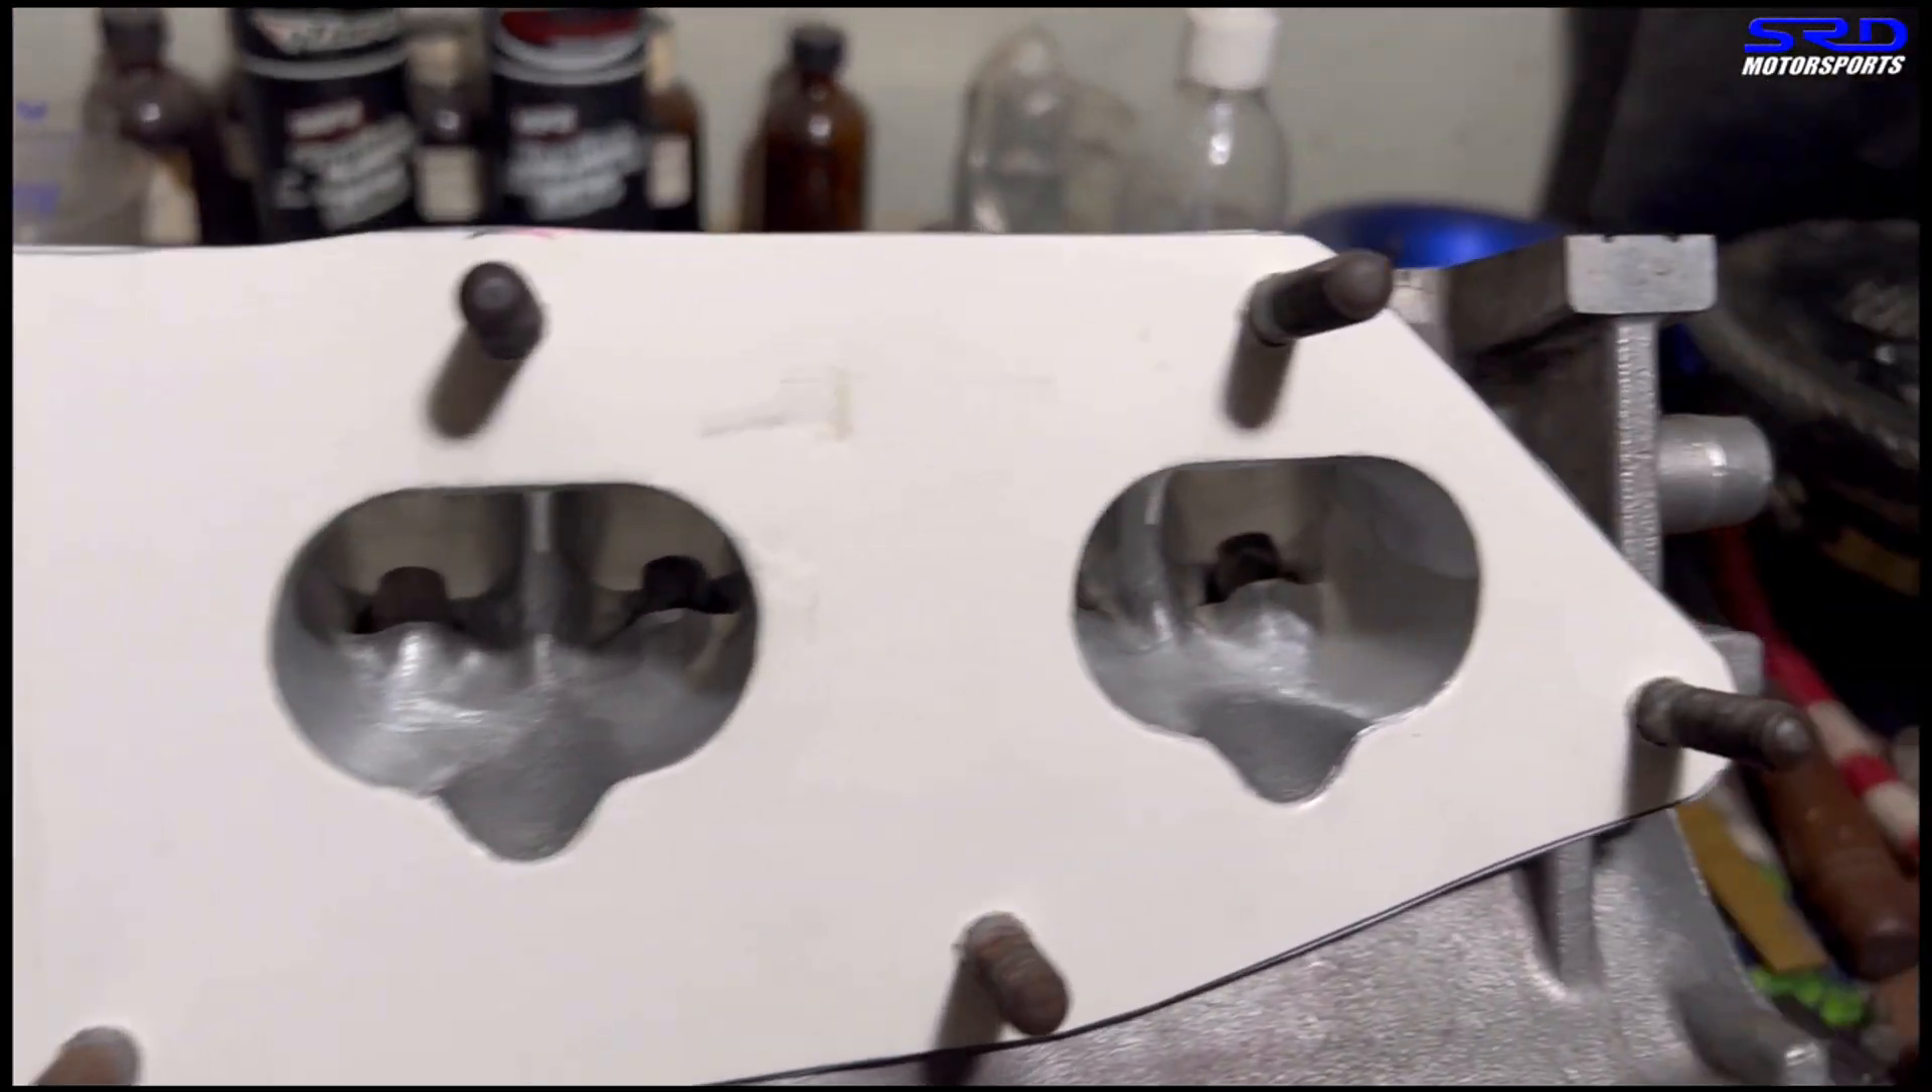And as usual, we cut an intake gasket that matches perfectly on the head that we're using right now.